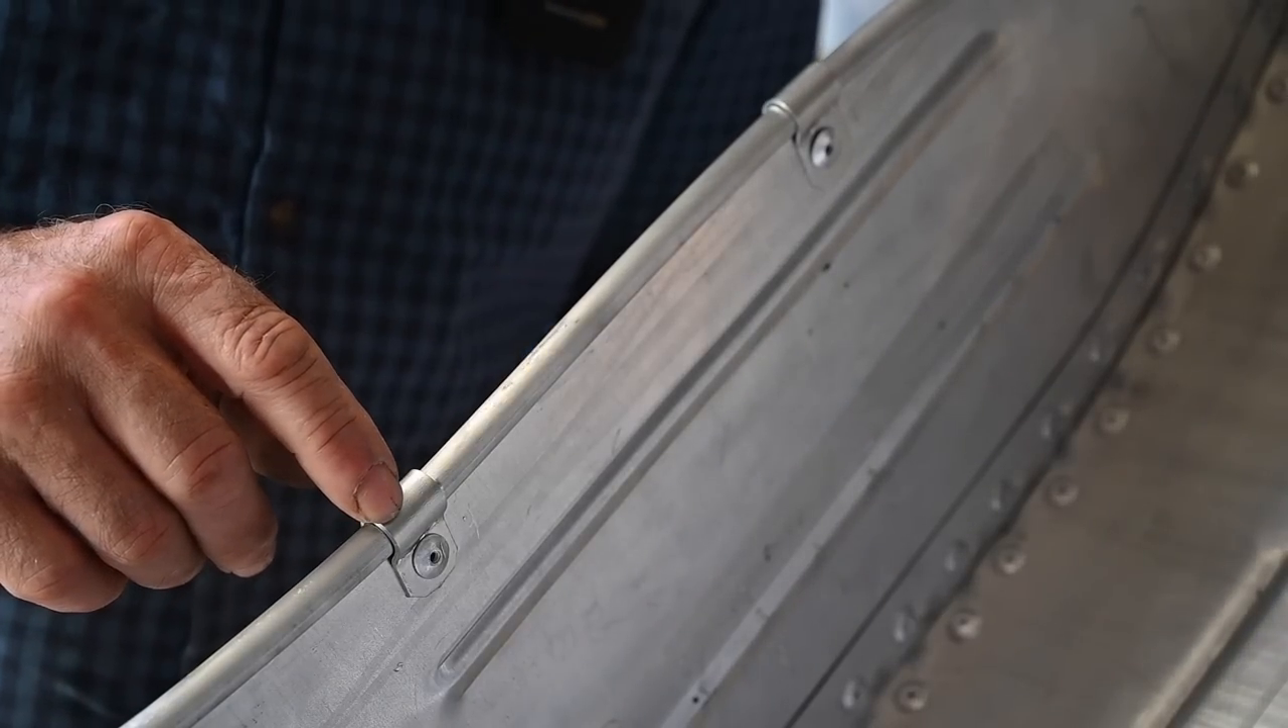And this is how i'm holding that tube in place with these very small brackets.